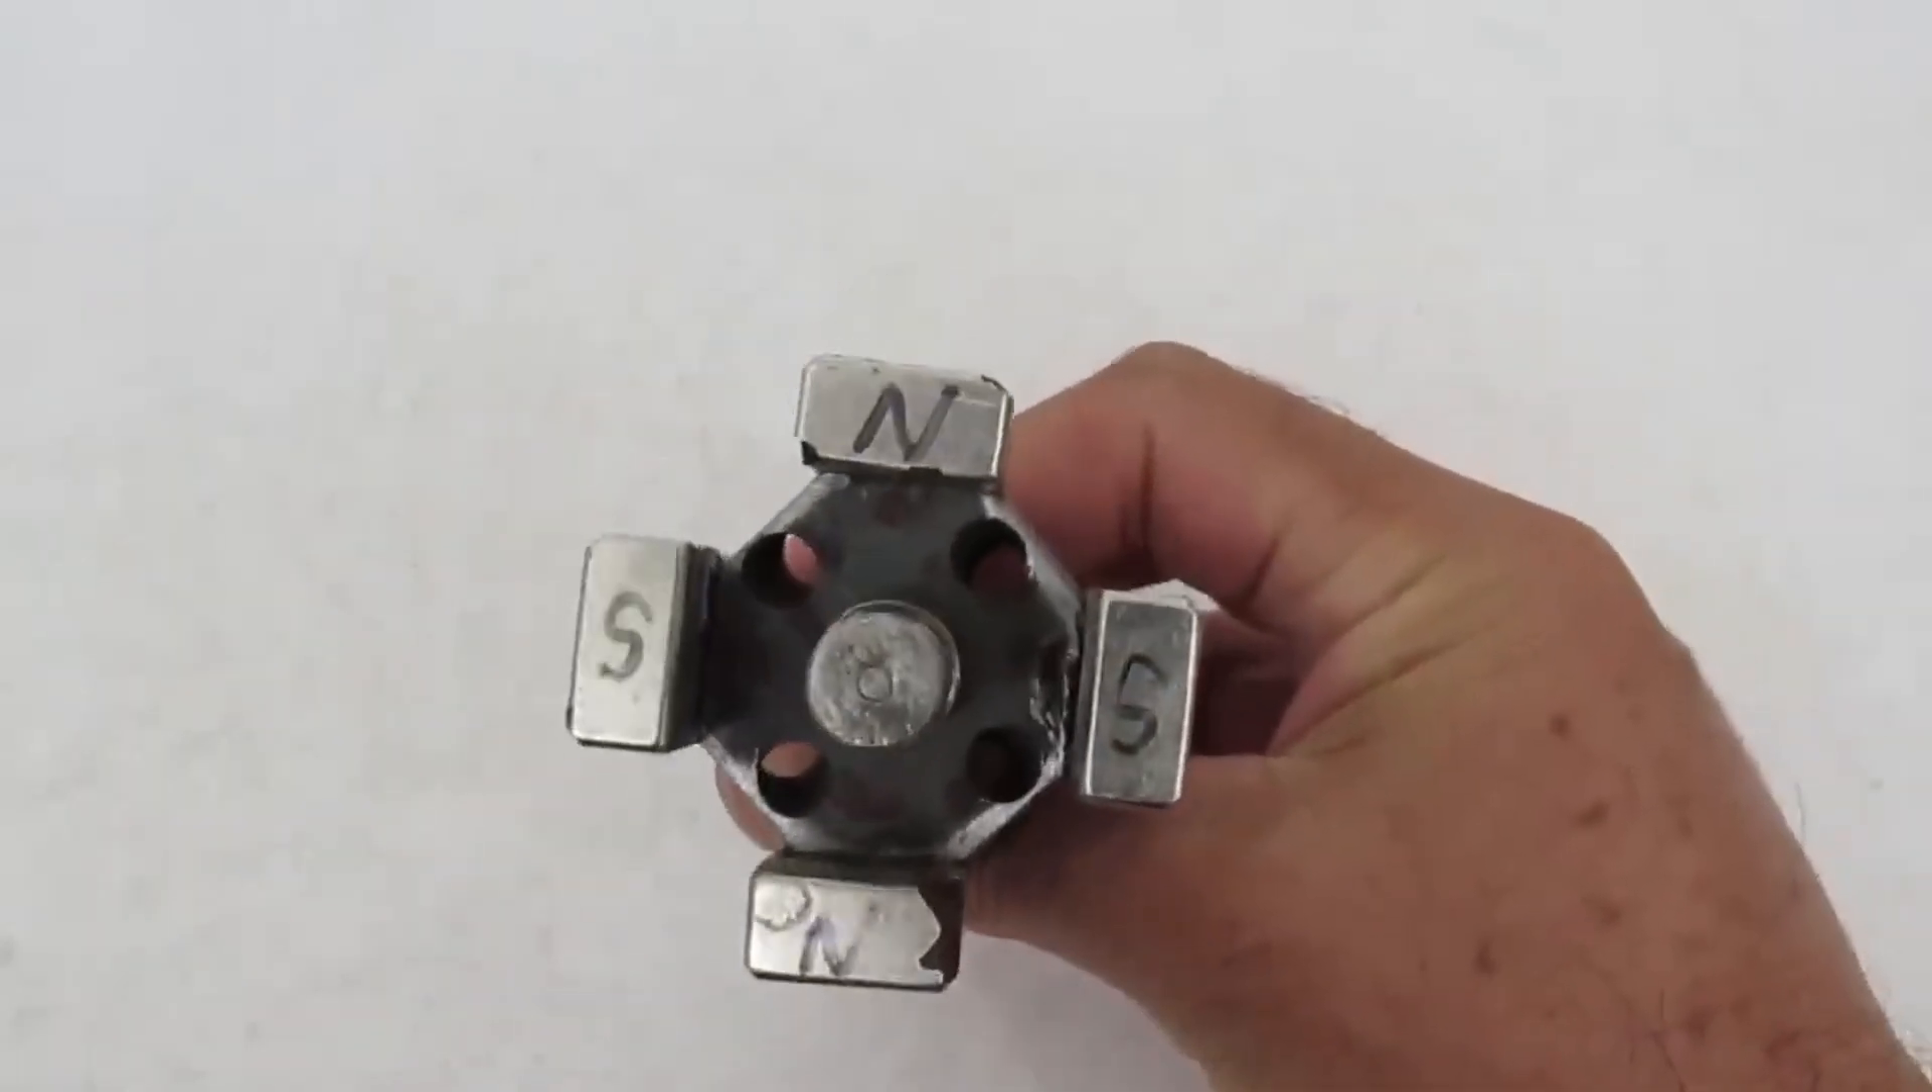I attached the magnets and they ended up in this arrangement. North-North and South-South.